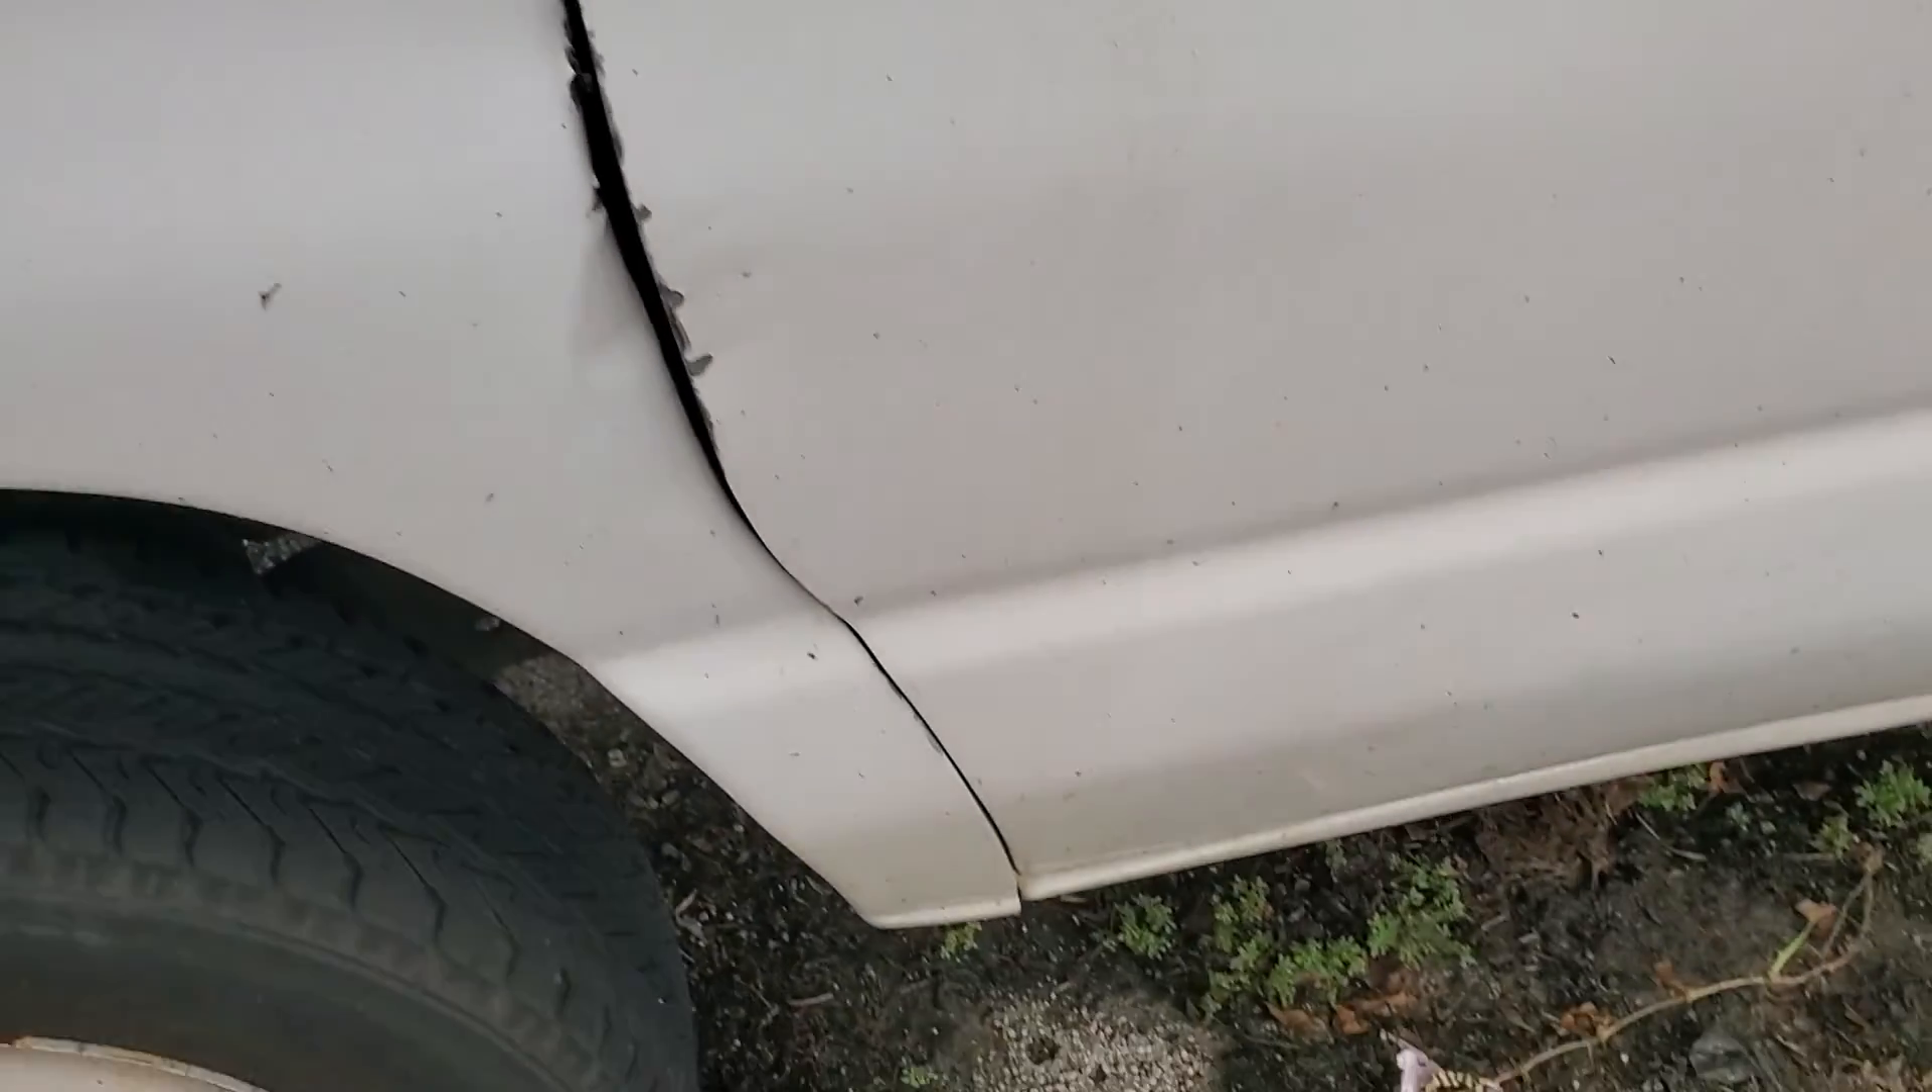The fender is rubbing with the door and you can see right there.